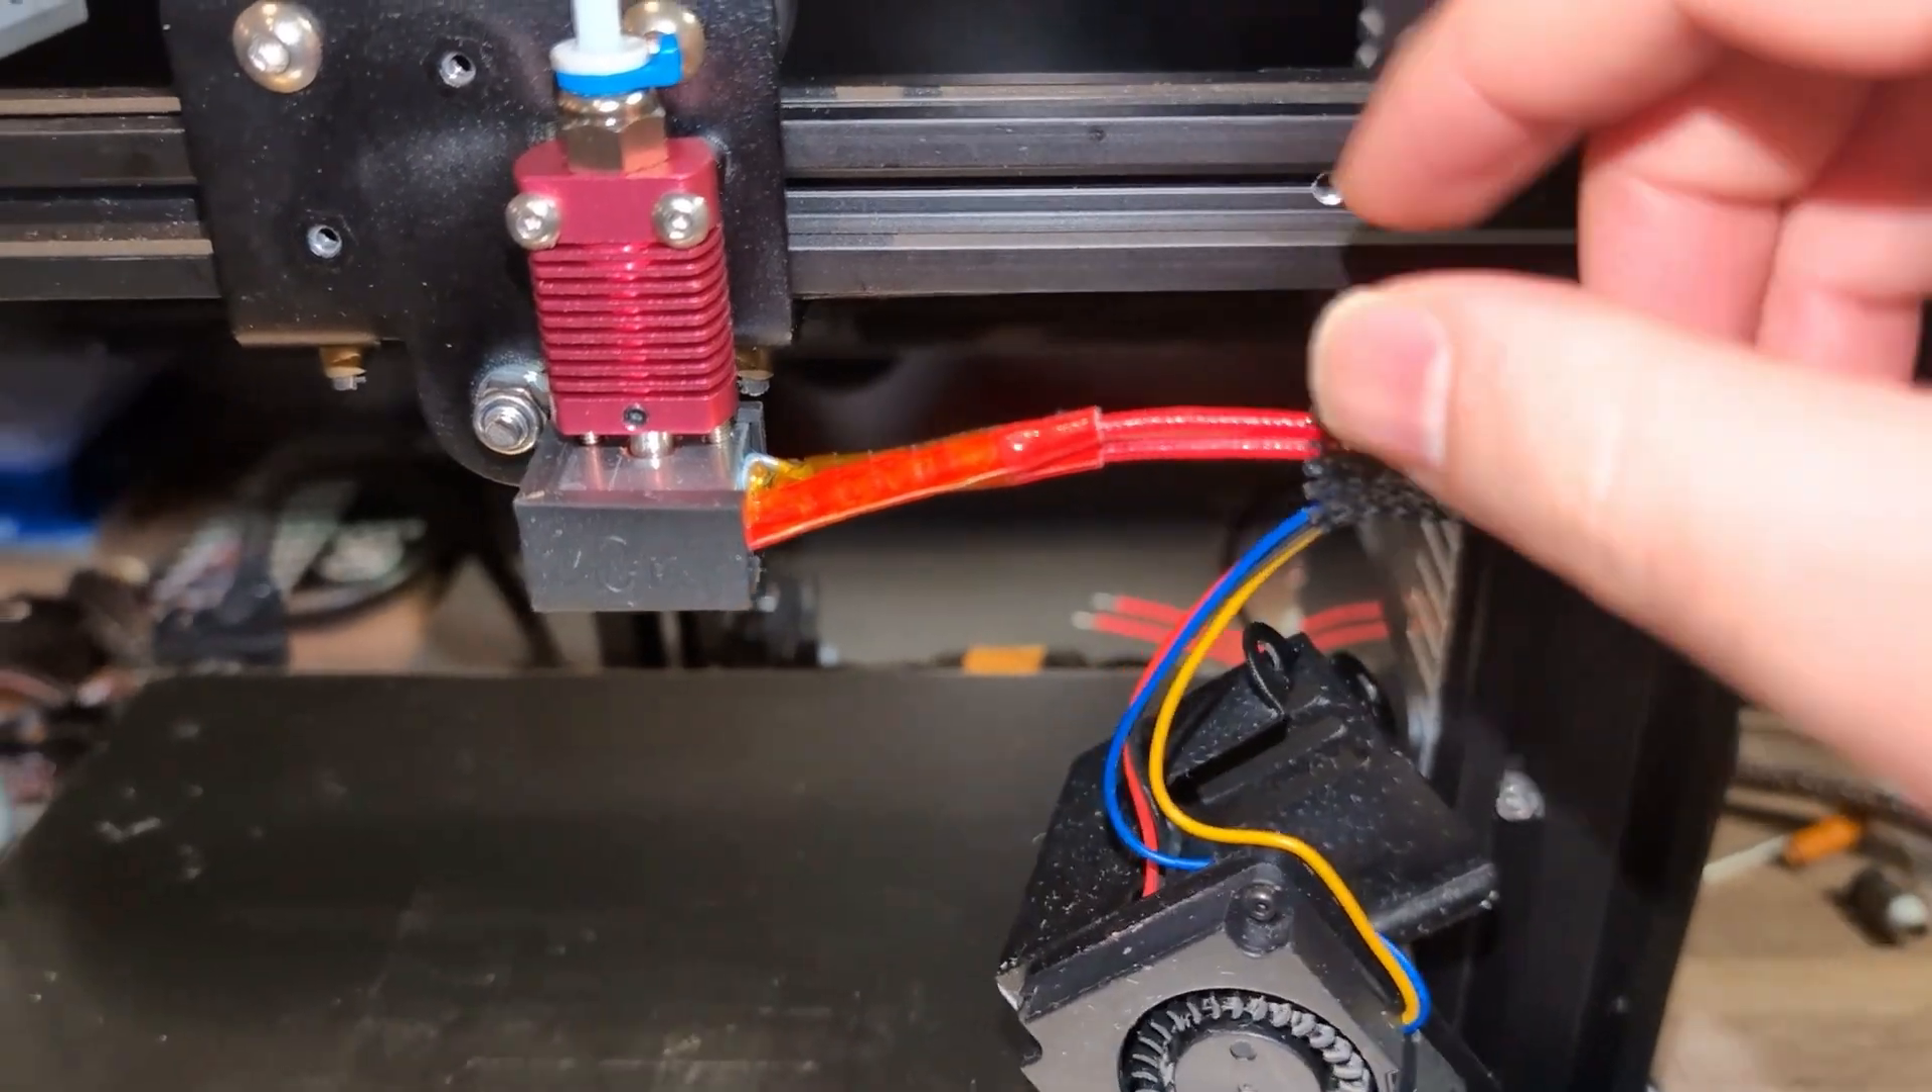I just finished putting on the sleeve and I mounted the hot end on the rail.